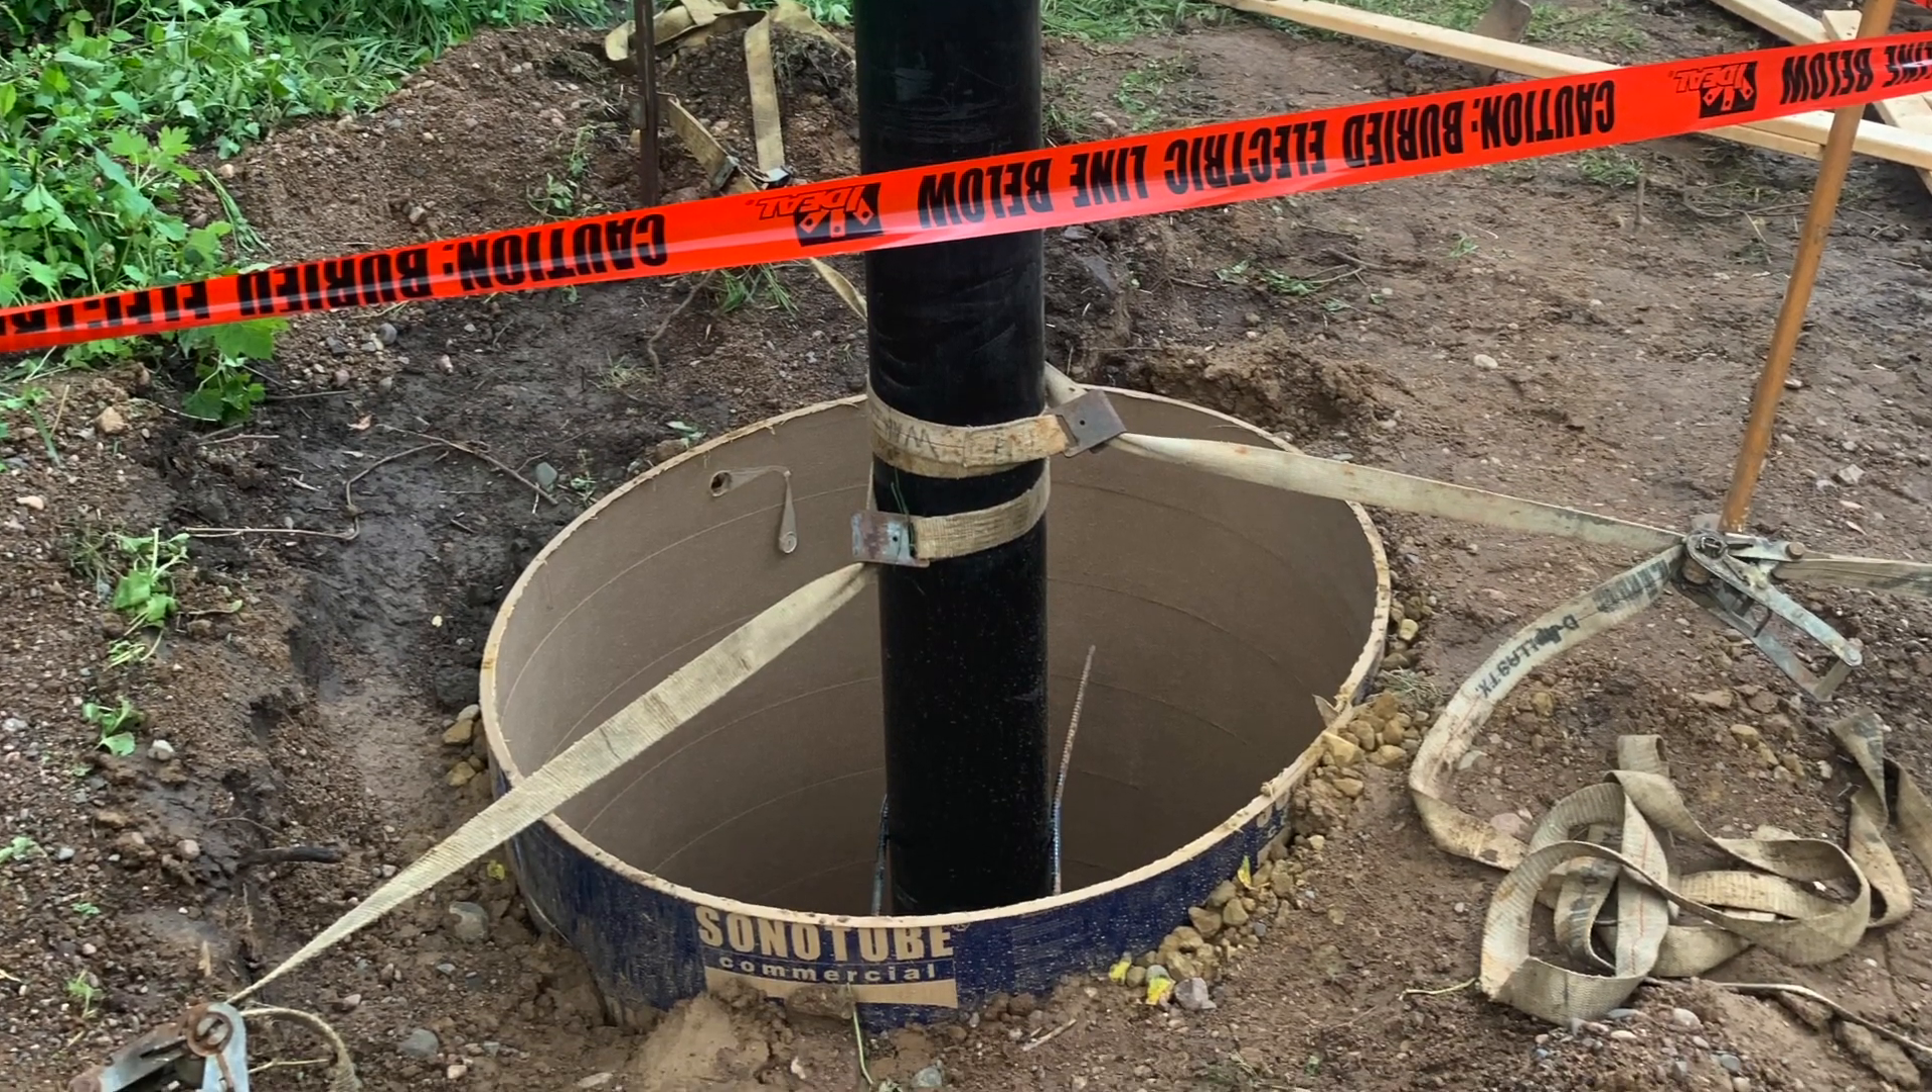Here we have the 8-inch pipe set in the proper place and it is ready for concrete.